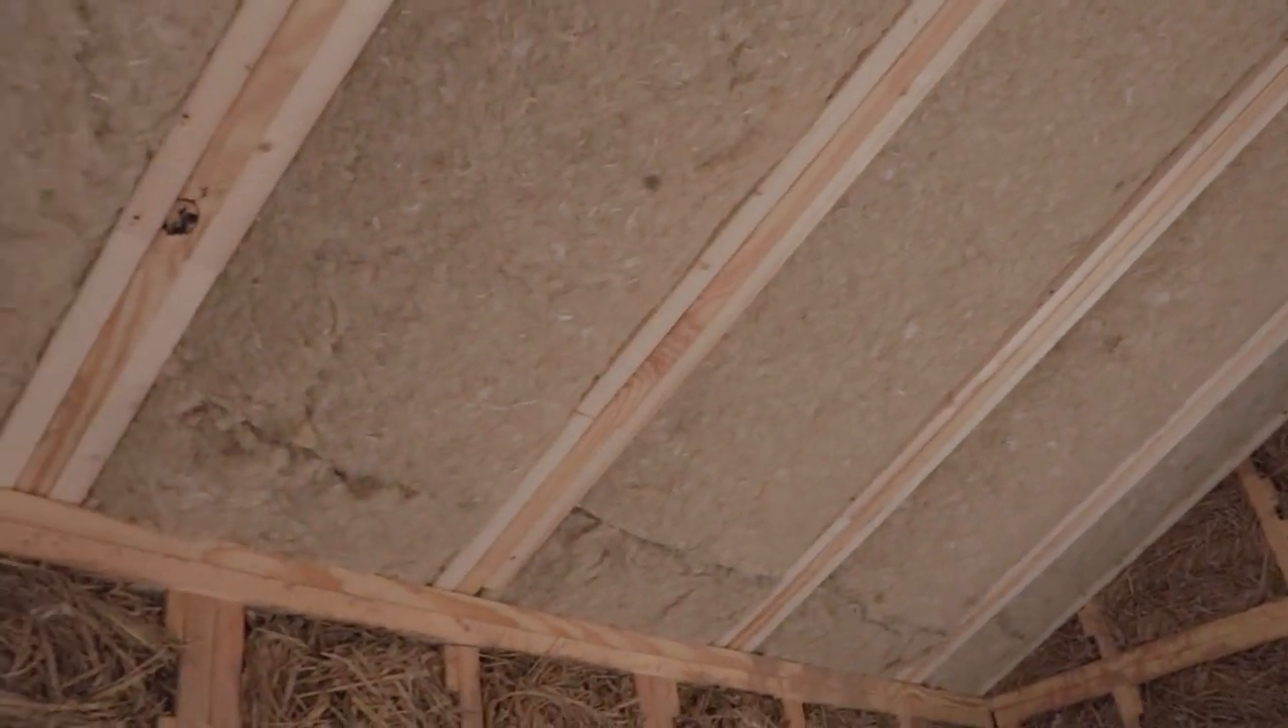Alright so inside here I just finished installing all the ceiling insulation.